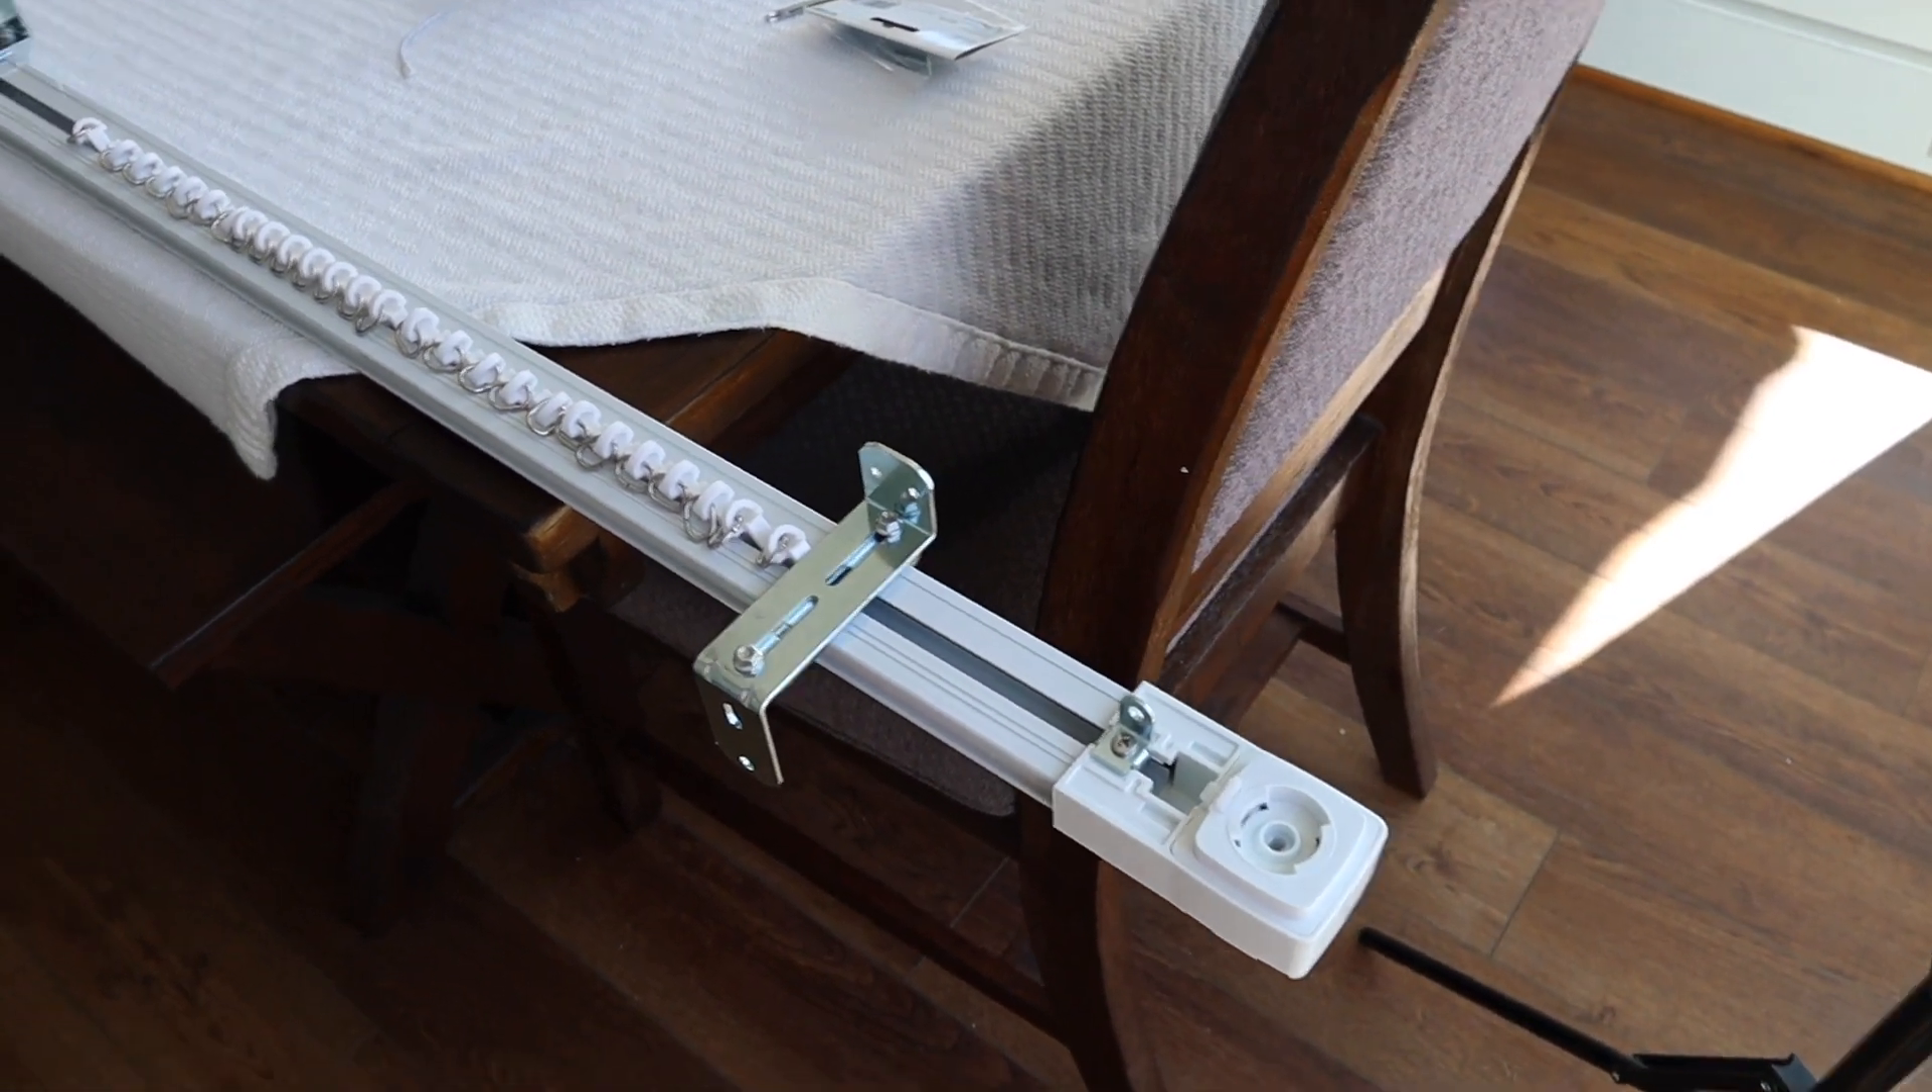I have the end brackets here about four inches from the end of the track here.